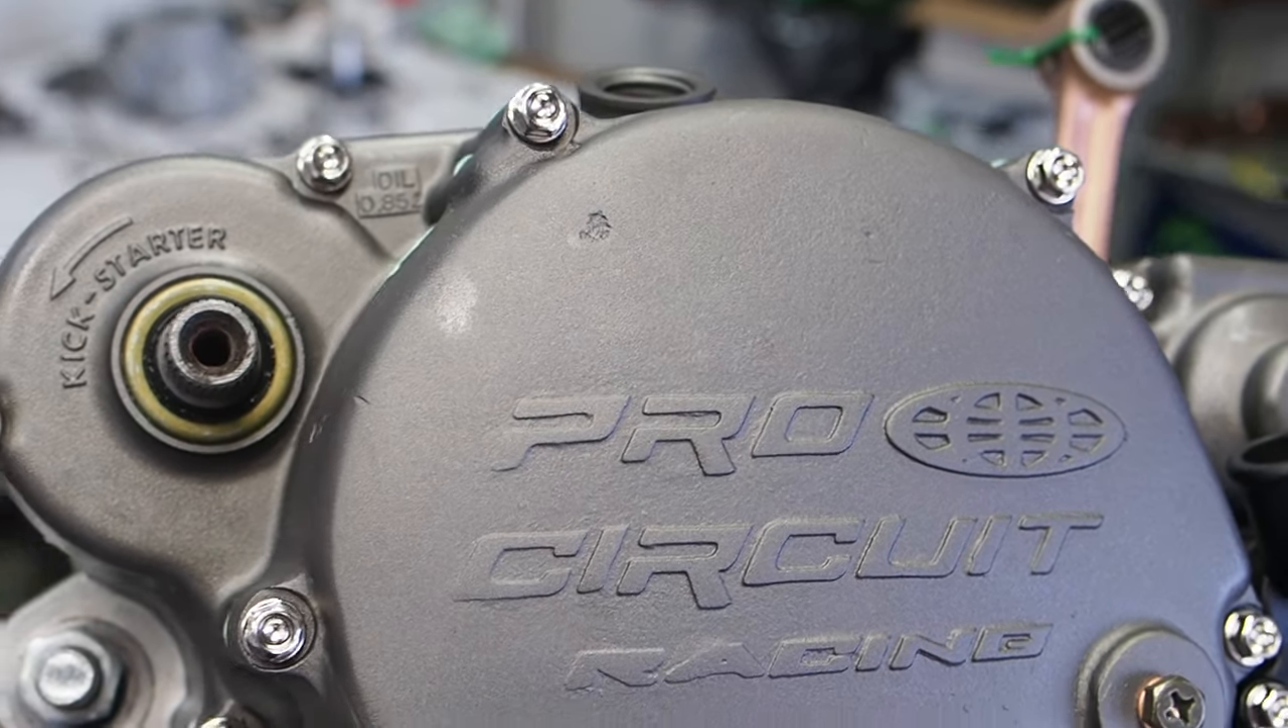And there we have the right side of the engine, all buttoned up, man, really loving that pro circuit cover on there.